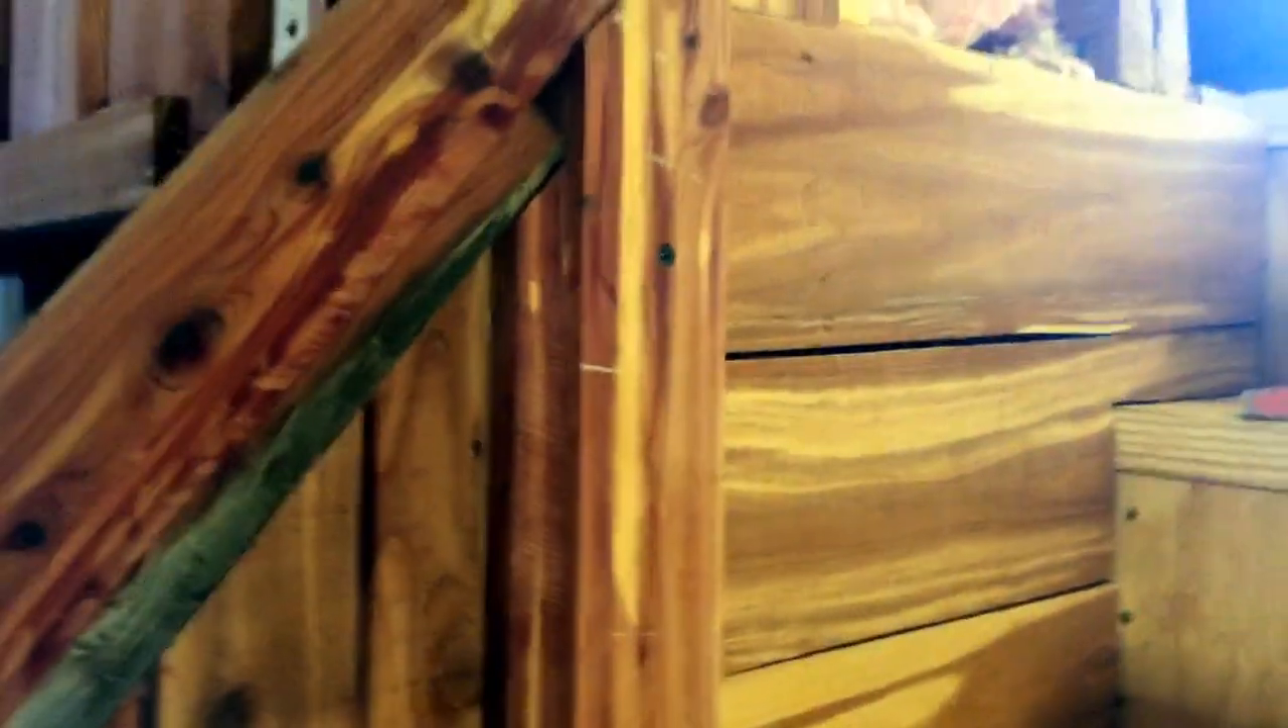Now I've got these horizontal boards on.